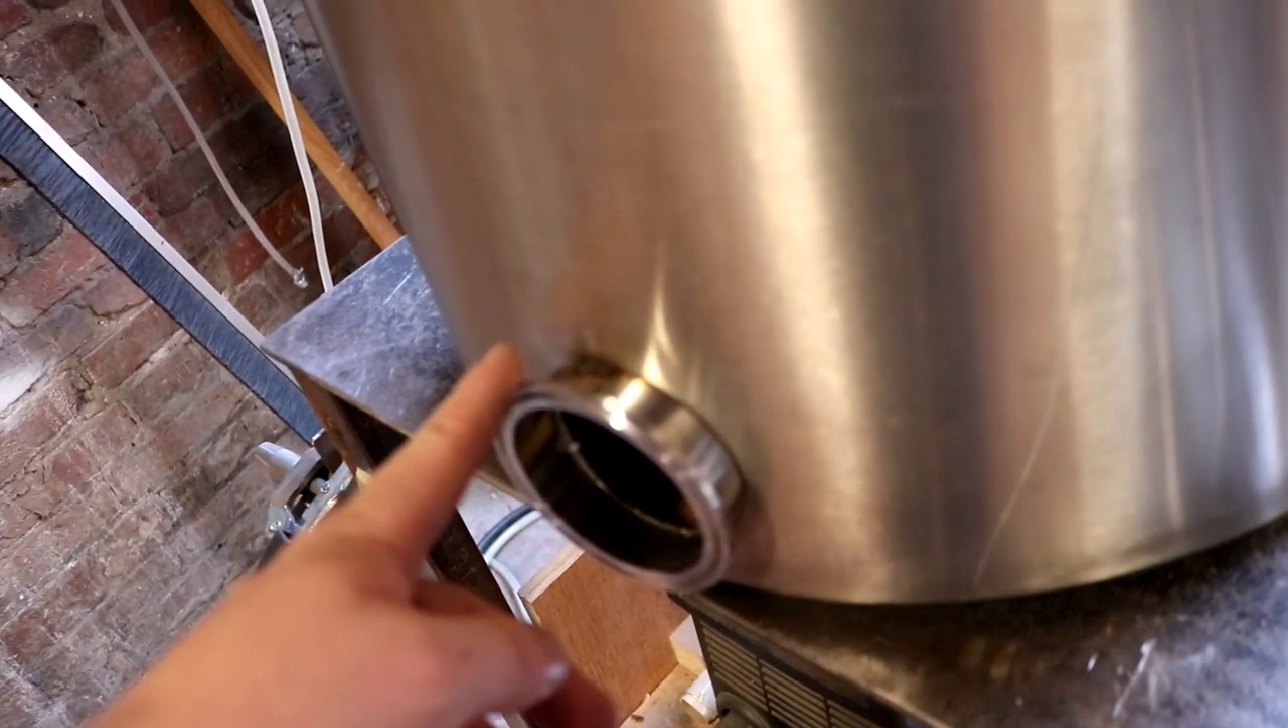So I've got the fitting tacked on and that's going nowhere.